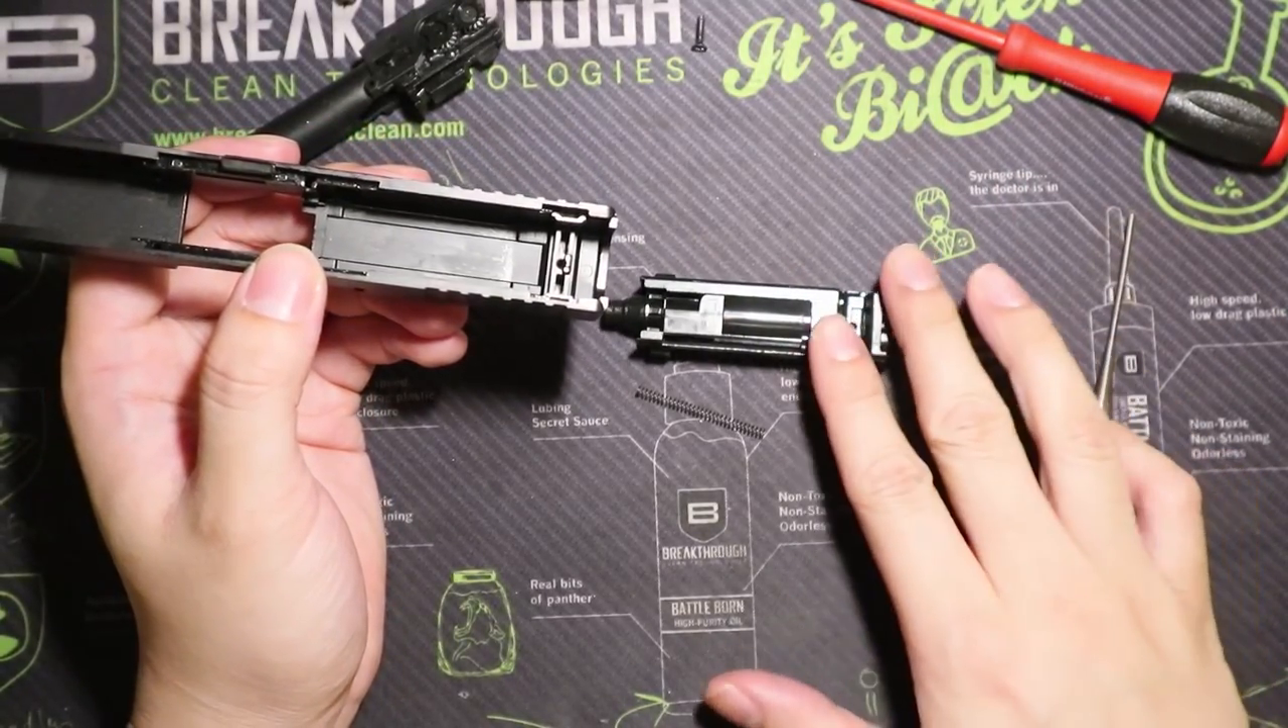And that's your blow-by housing unit out.